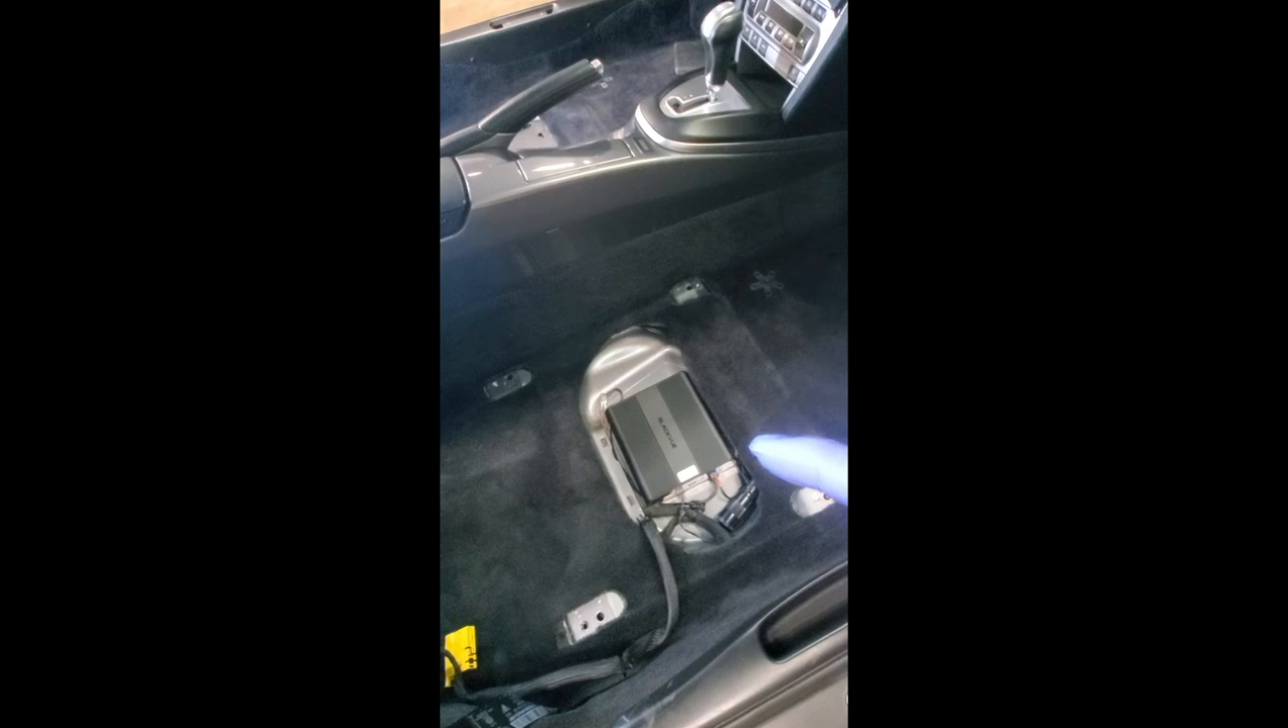Everything has been installed. There you have the battery pack. Nice and neatly done.